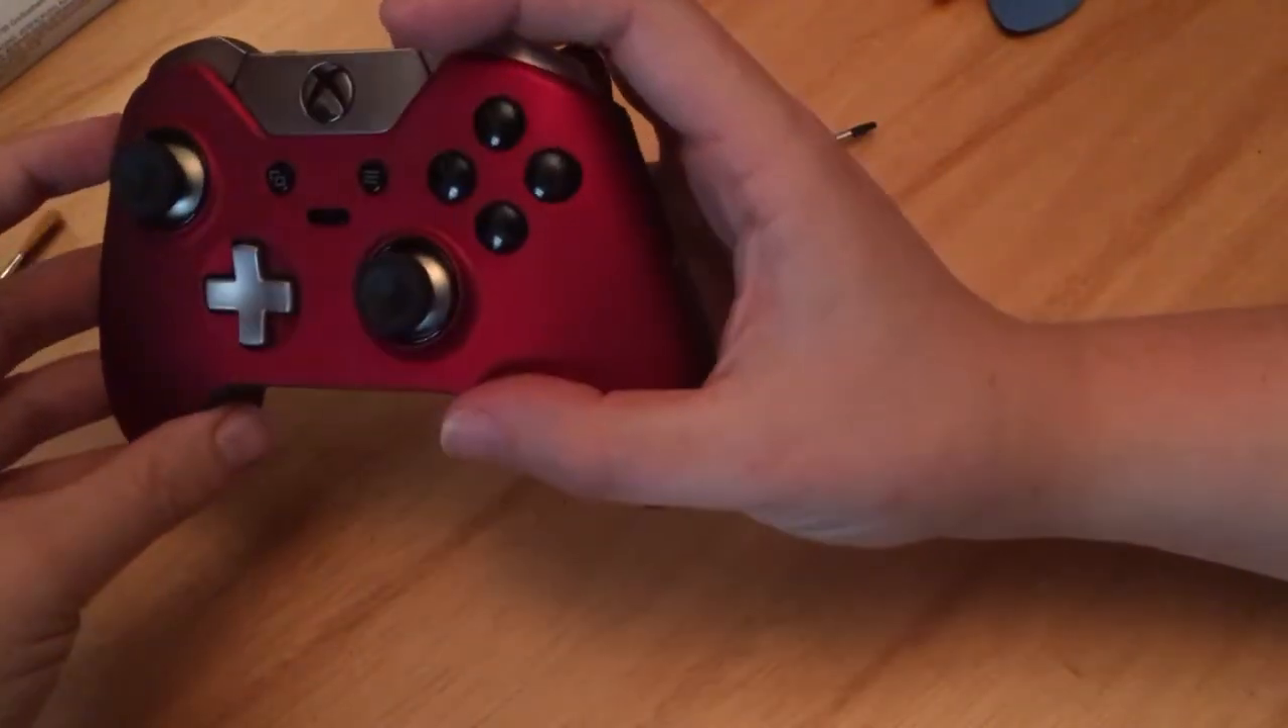That is now my Xbox Elite controller with a new faceplate.